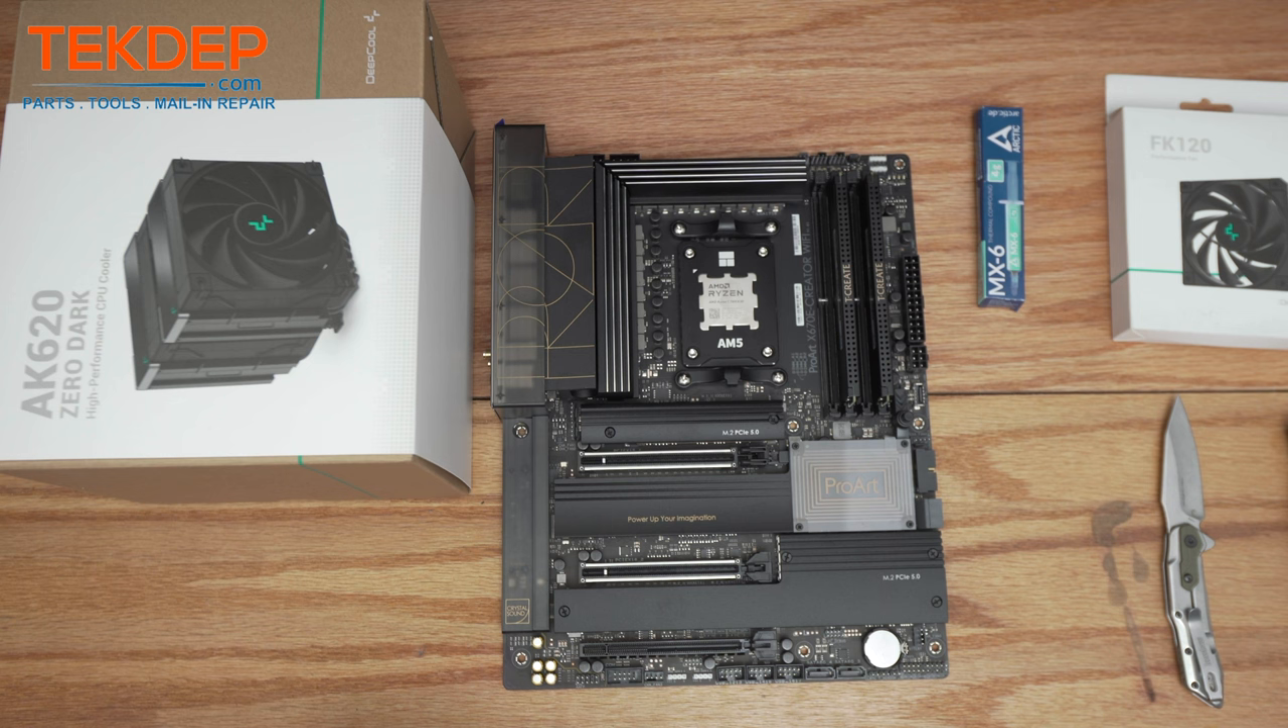All right so that's our motherboard almost completely assembled there's one more step we have to do on this motherboard is install the cpu cooler here.